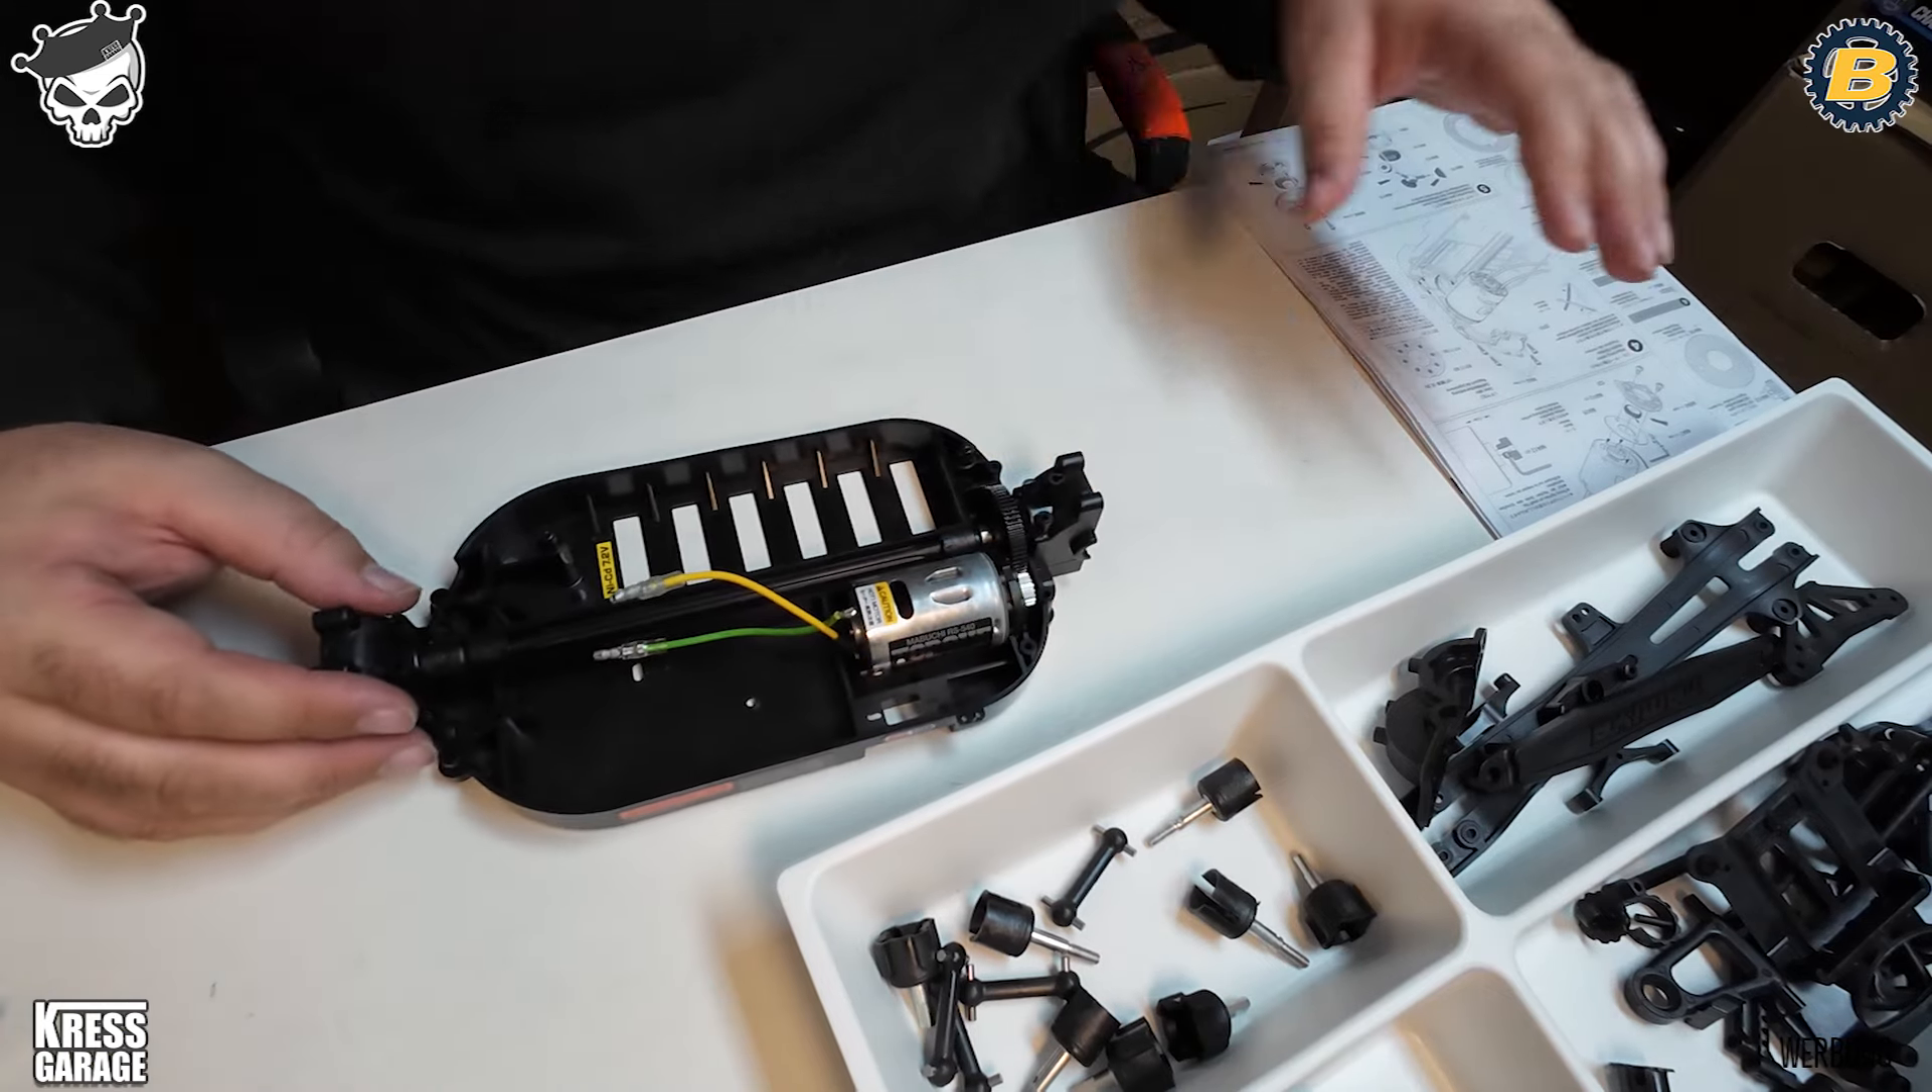So, das sieht doch schon sehr gut aus. Jetzt haben wir den Motor eingebaut.